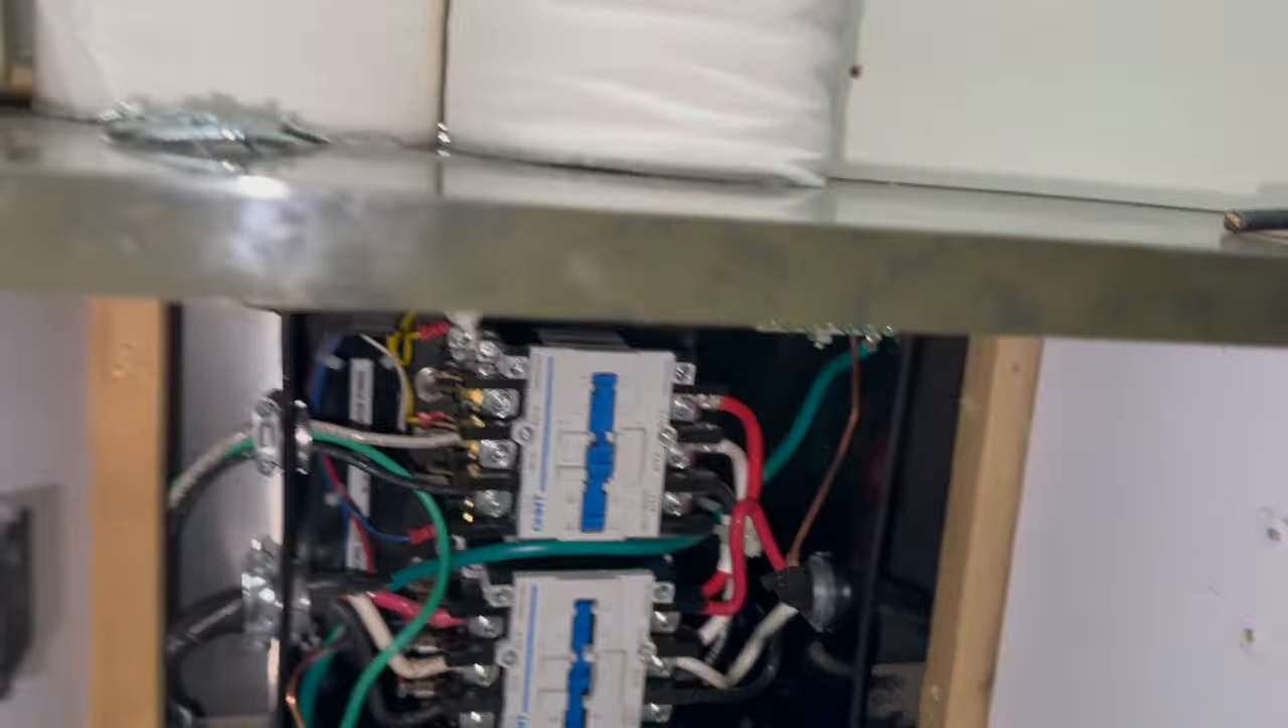So now all that's left is for the lid to go on.